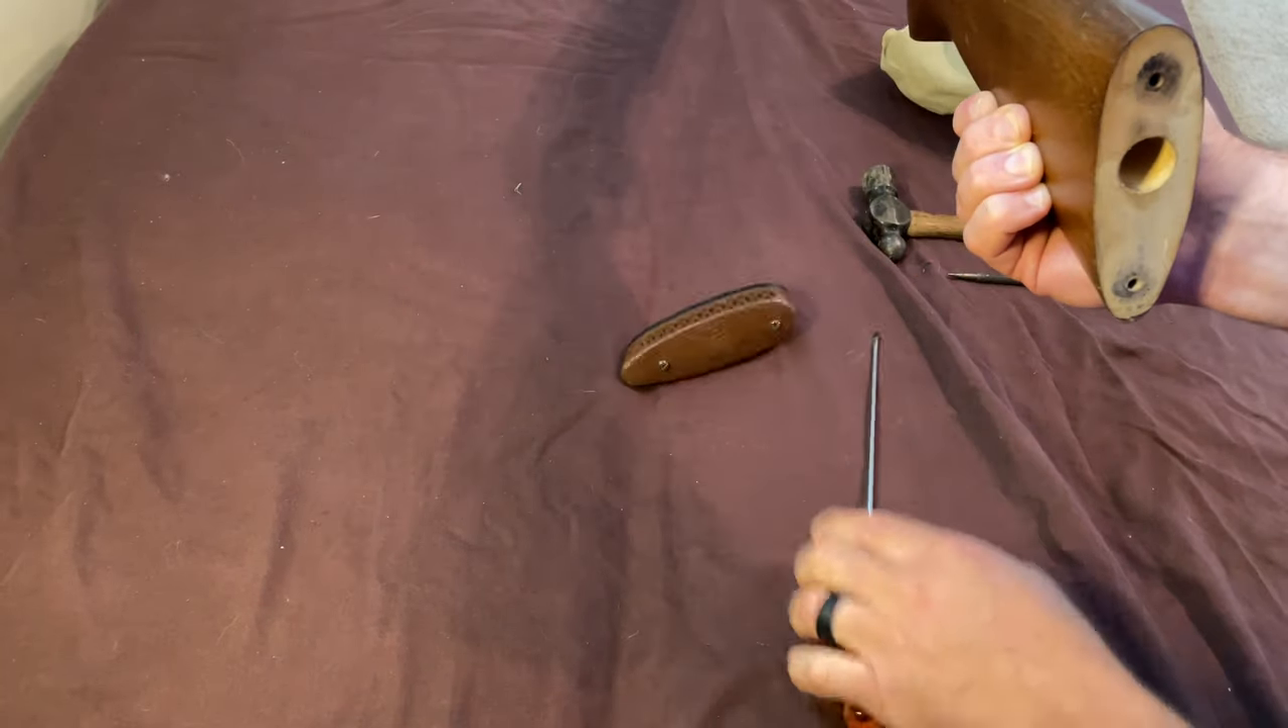All right, recoil pad is free.